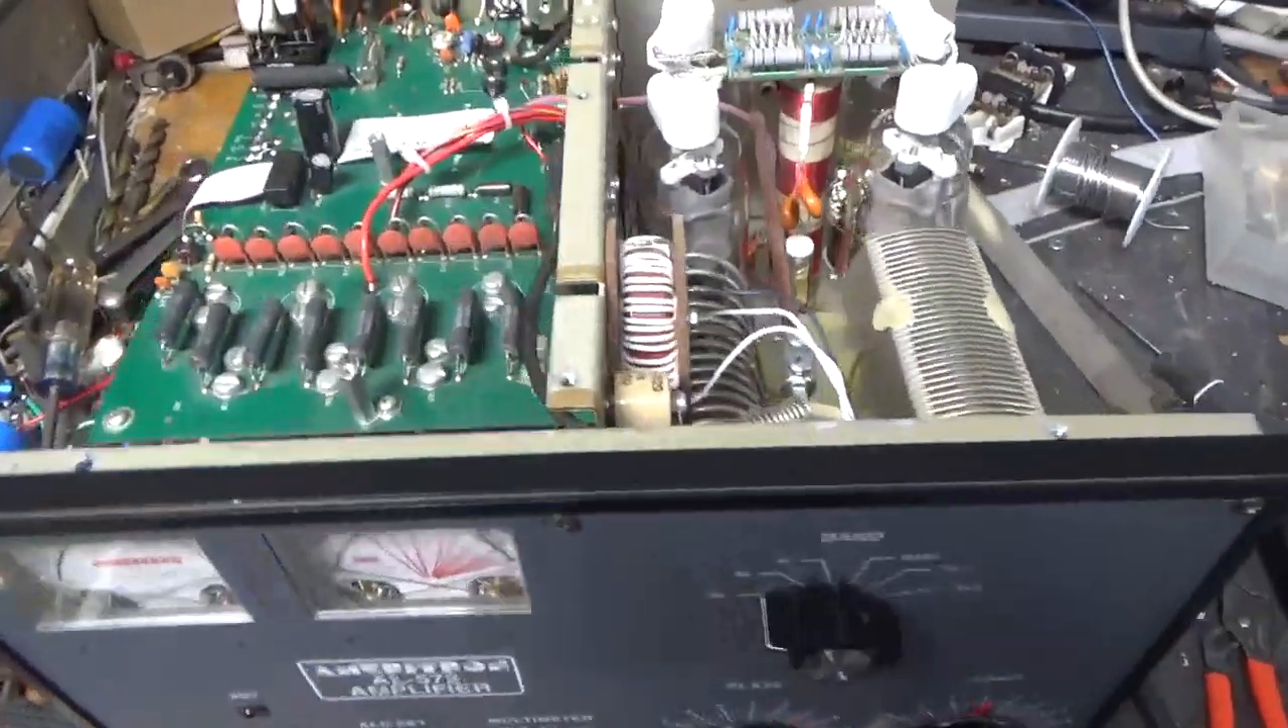So, I'm back with the cover off.